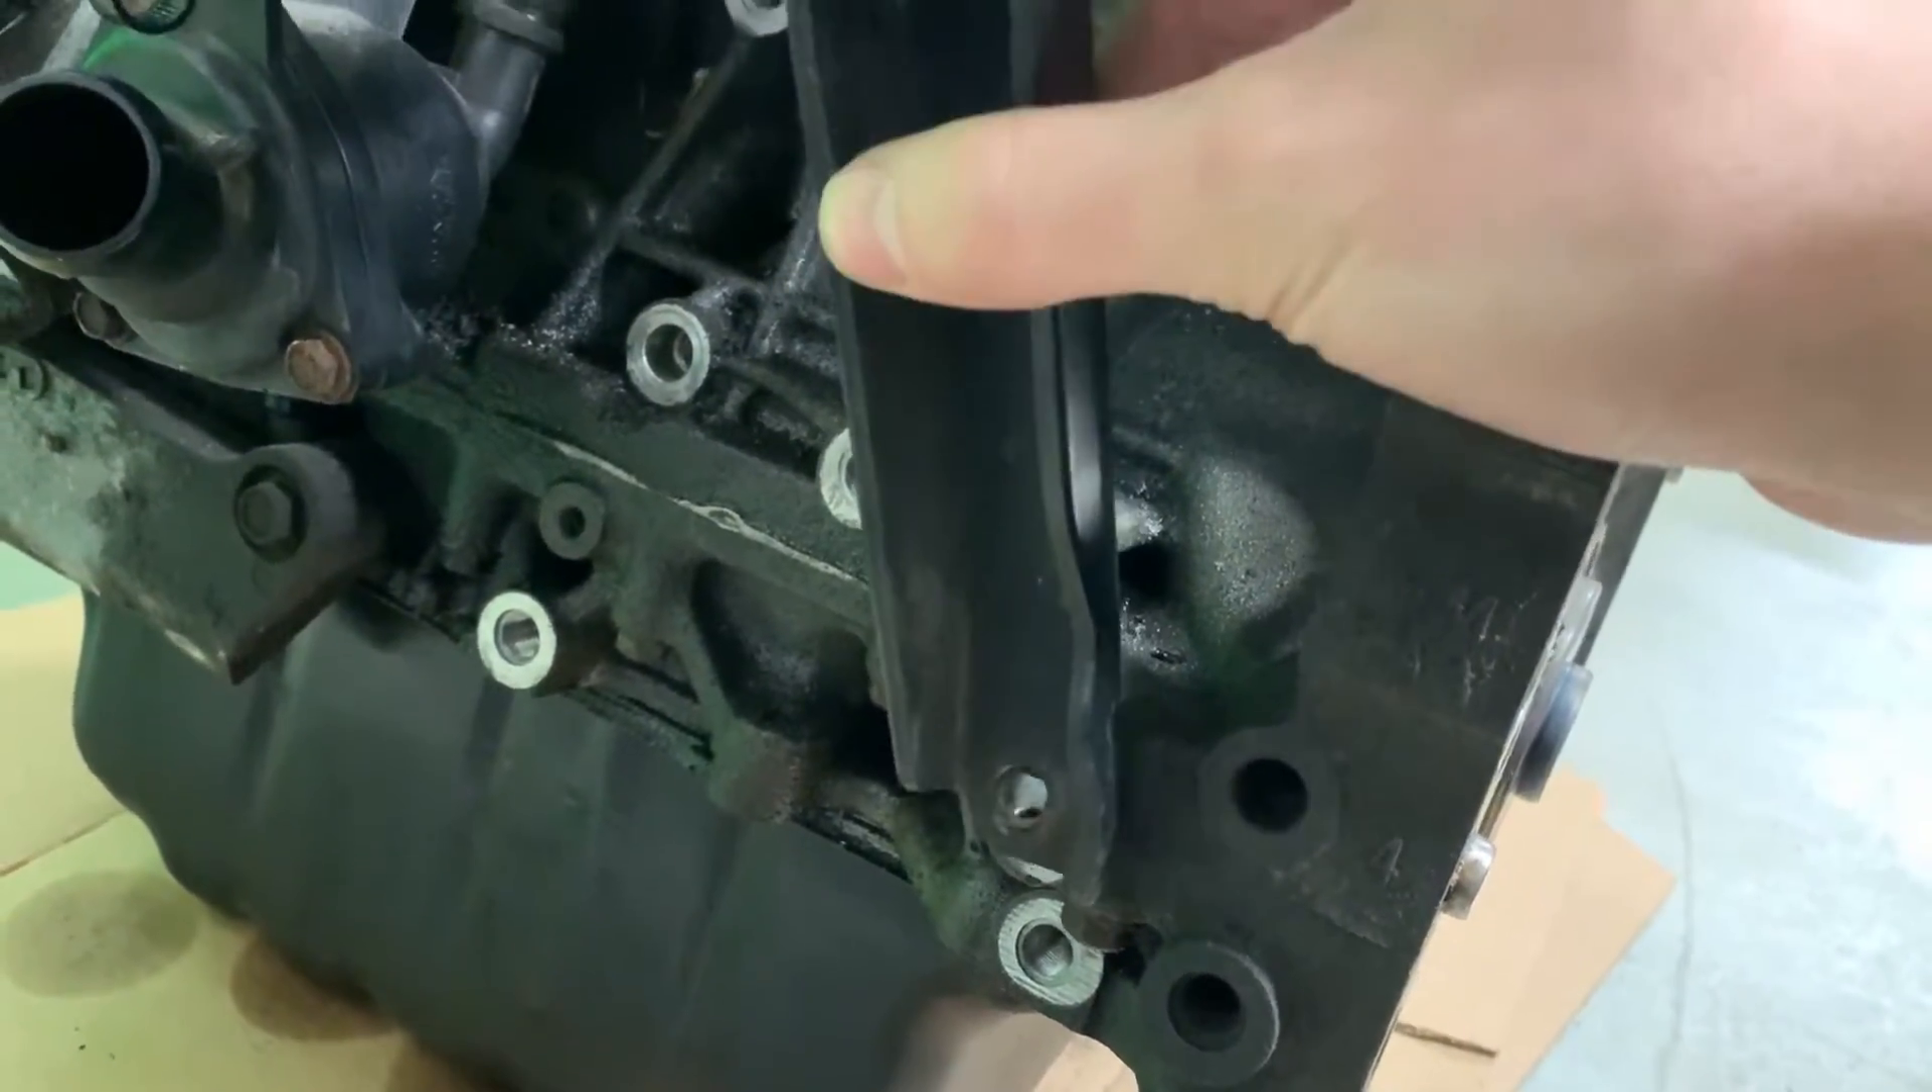If you set that intake manifold stiffener bracket all the way up against the intake as if it's torqued we're not even close to this bolt on here.